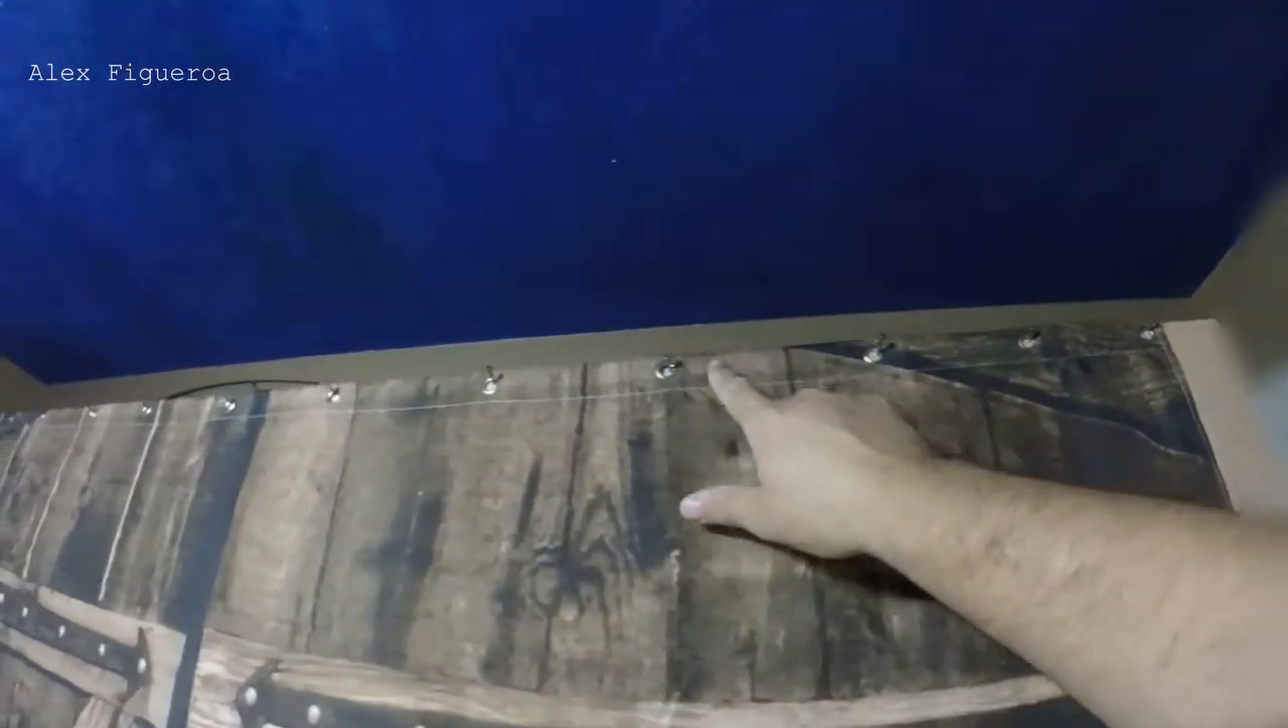Alright, and as you can see how I hung up the curtain, I actually nailed just regular nails on the beam.